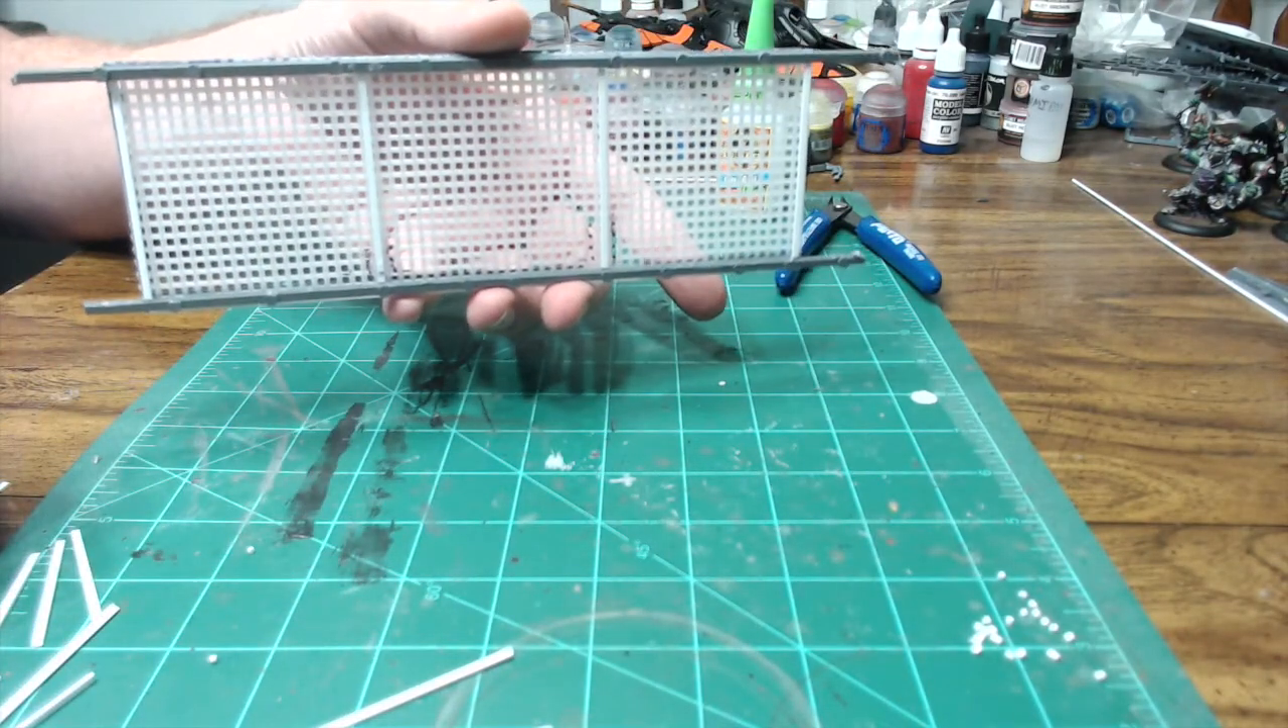All right, so now we've got our cross pieces all glued in, as you can see there.